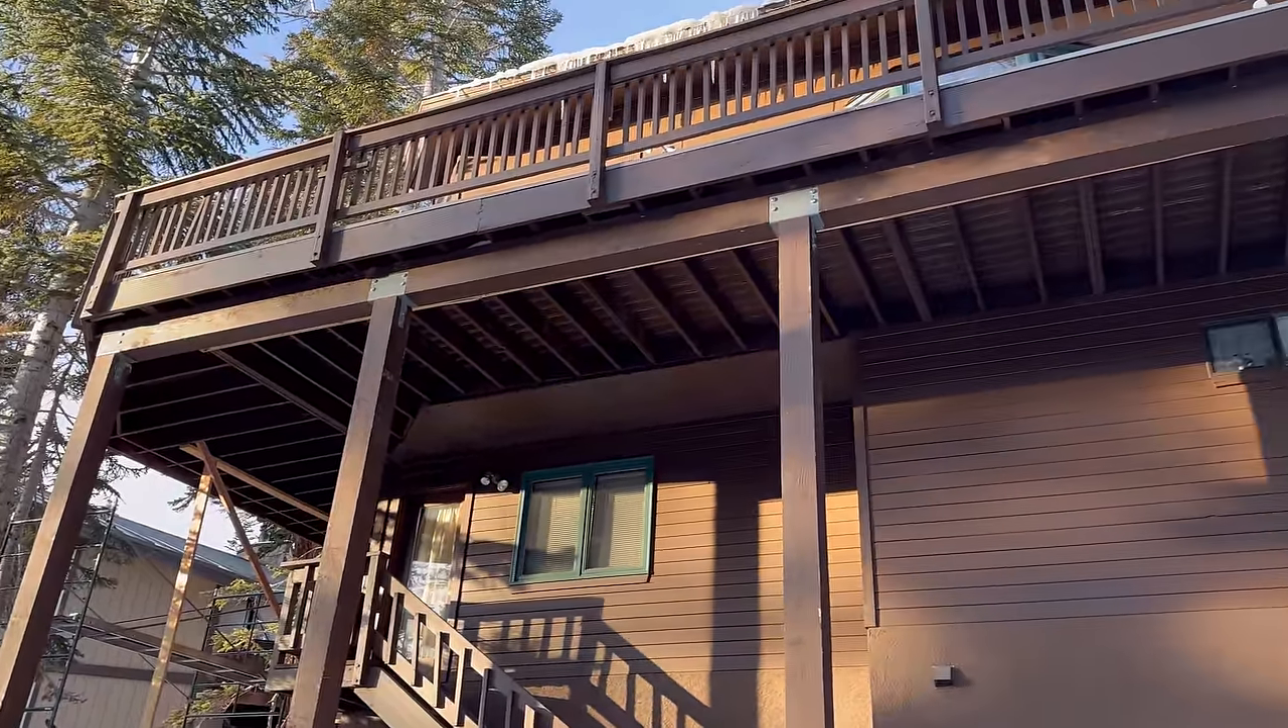So you can see we got the uh guys got the eight by eight posts up everything's up all in place here.